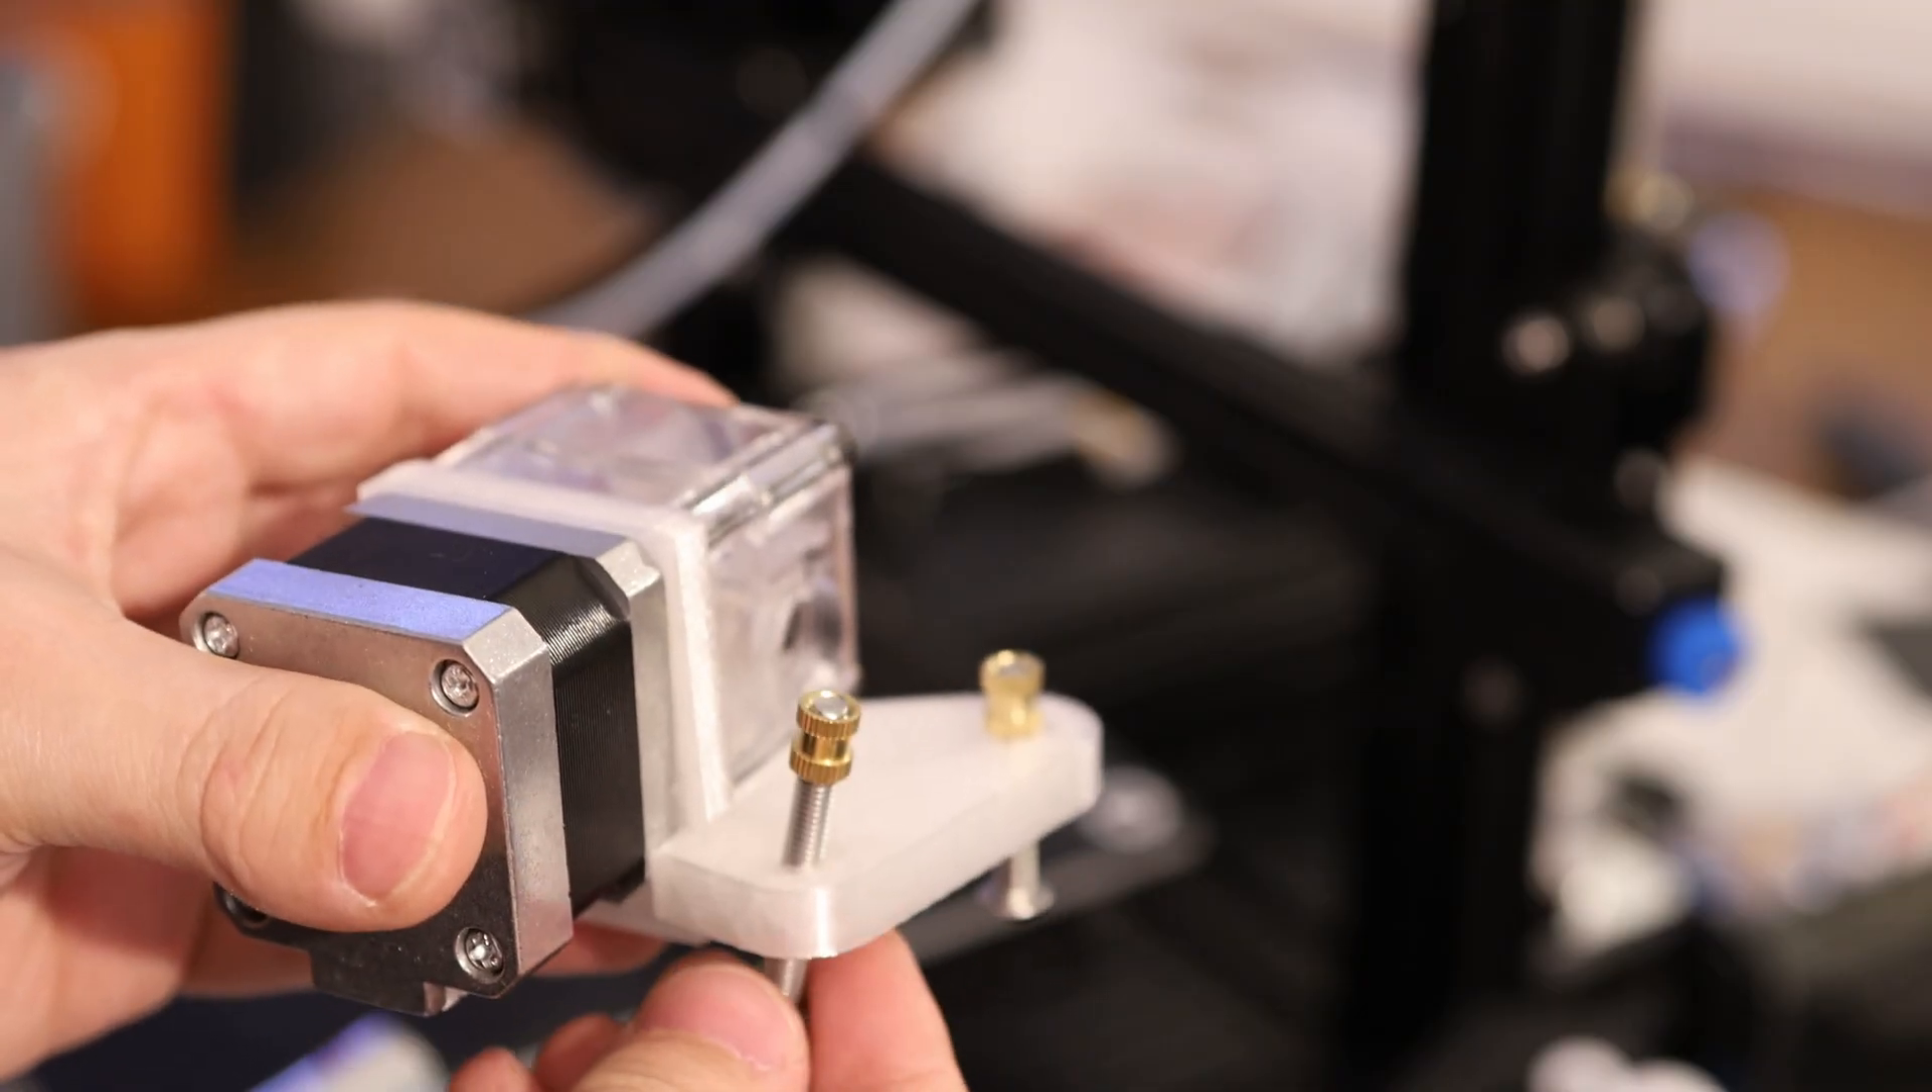So I've got my nutserts in place. I'm ready to heat them up and sink them into this plastic part.